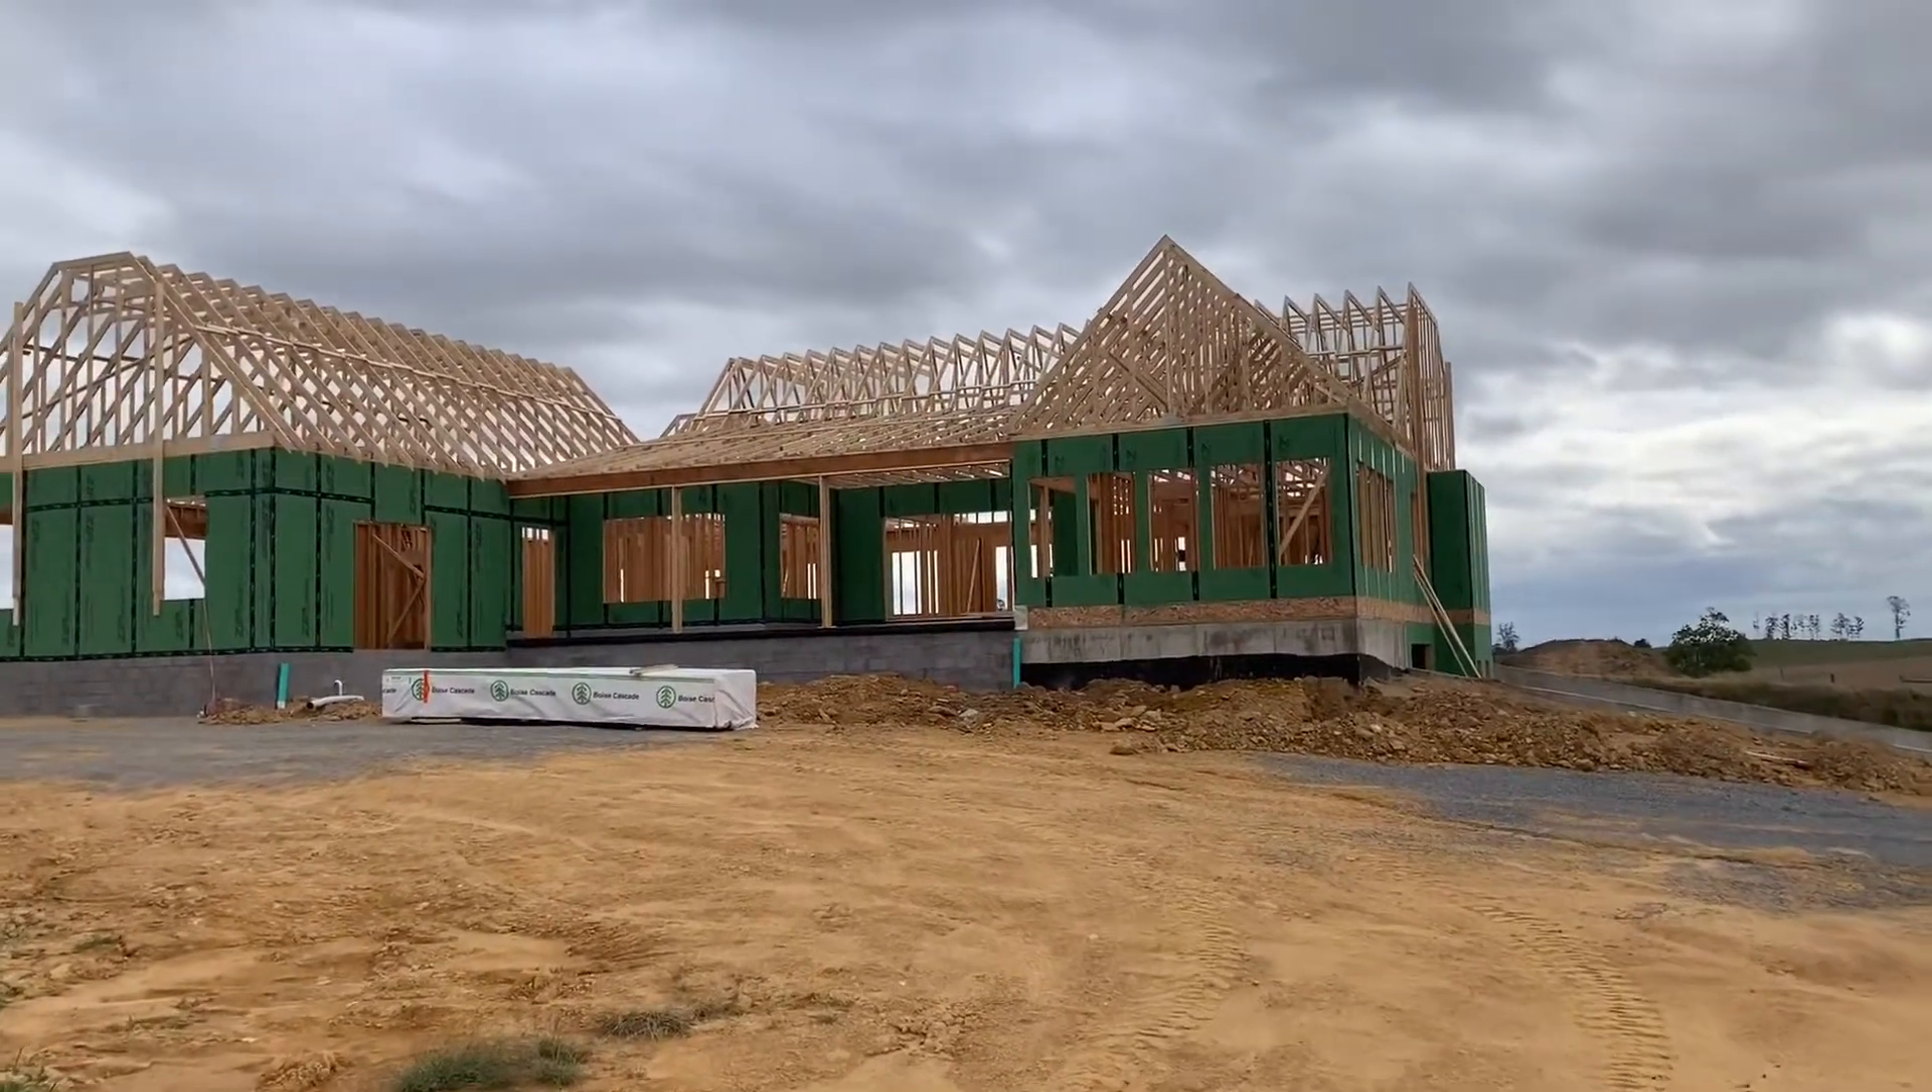Here you can see to the right over the sunroom, we just got these trusses set.